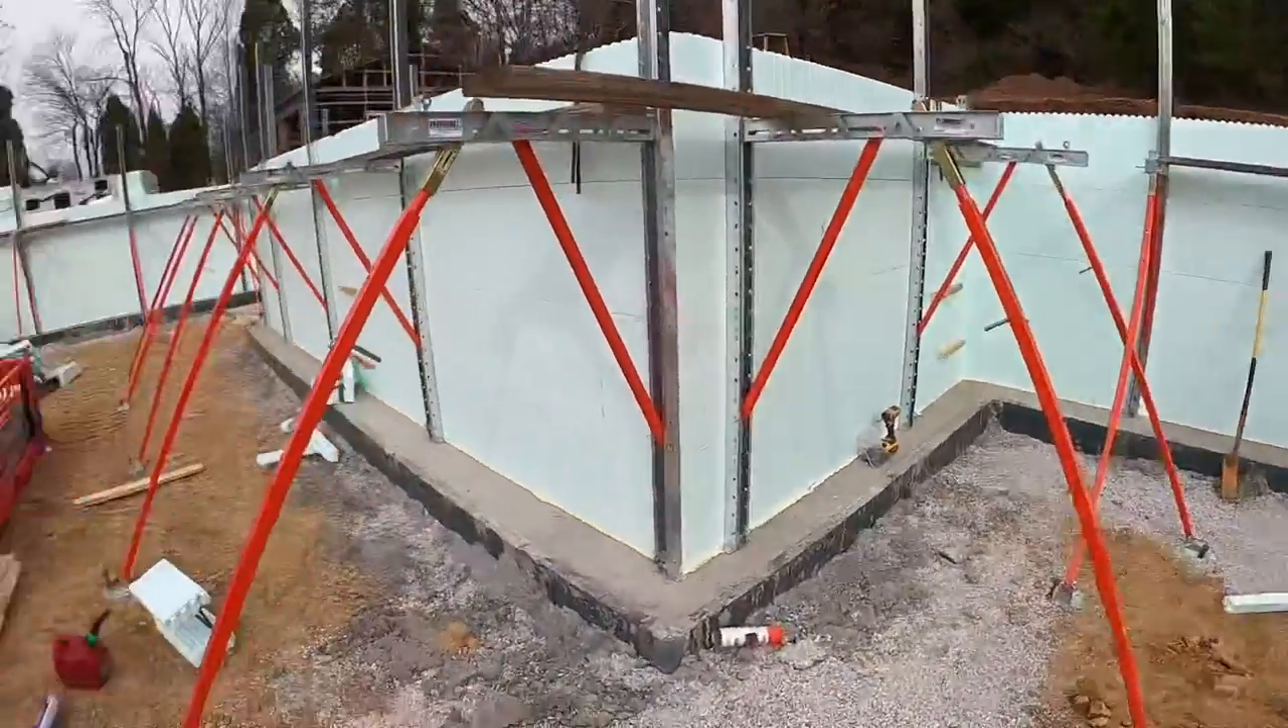There's what she looks like after we got all the braces up. I wasn't here for most of them.